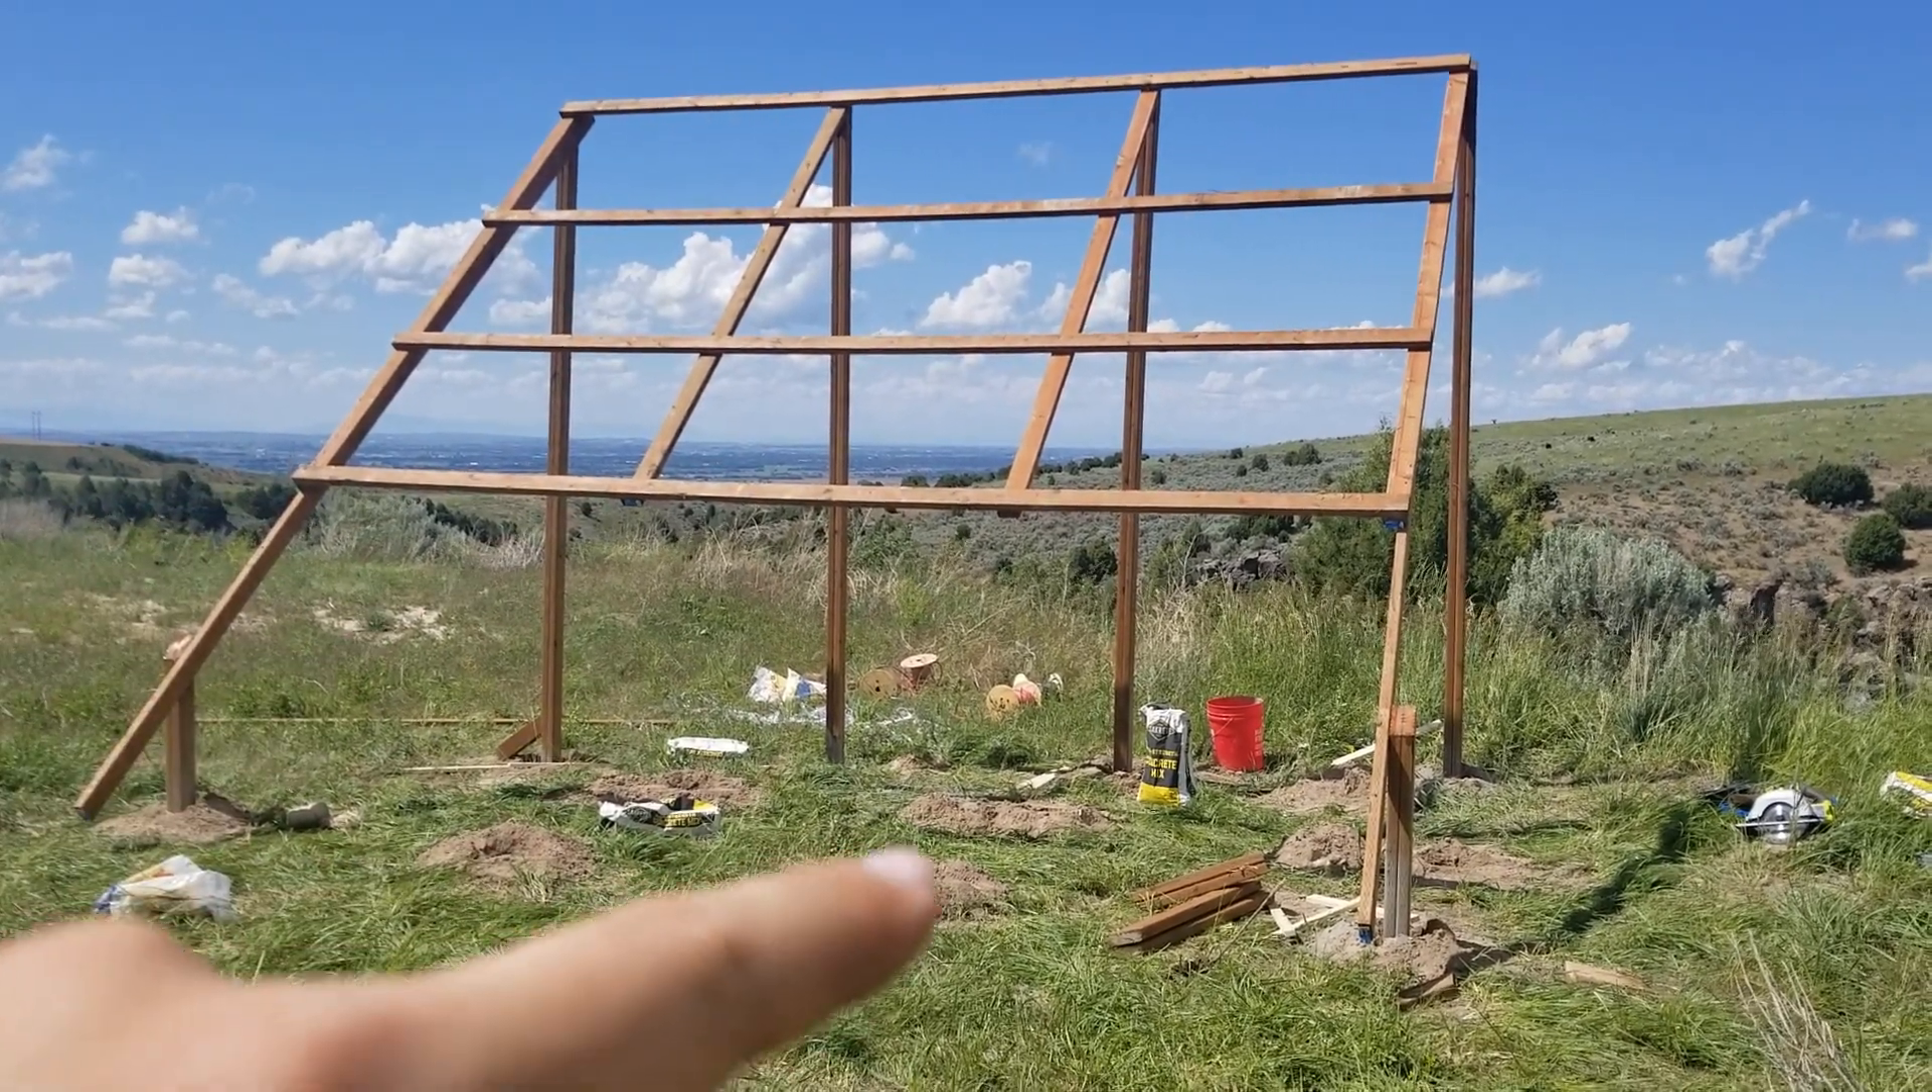So I'll put in those other braces later on but right now we got the main posts in and we'll get the rest of the panels on once the rest of the posts and braces are in.